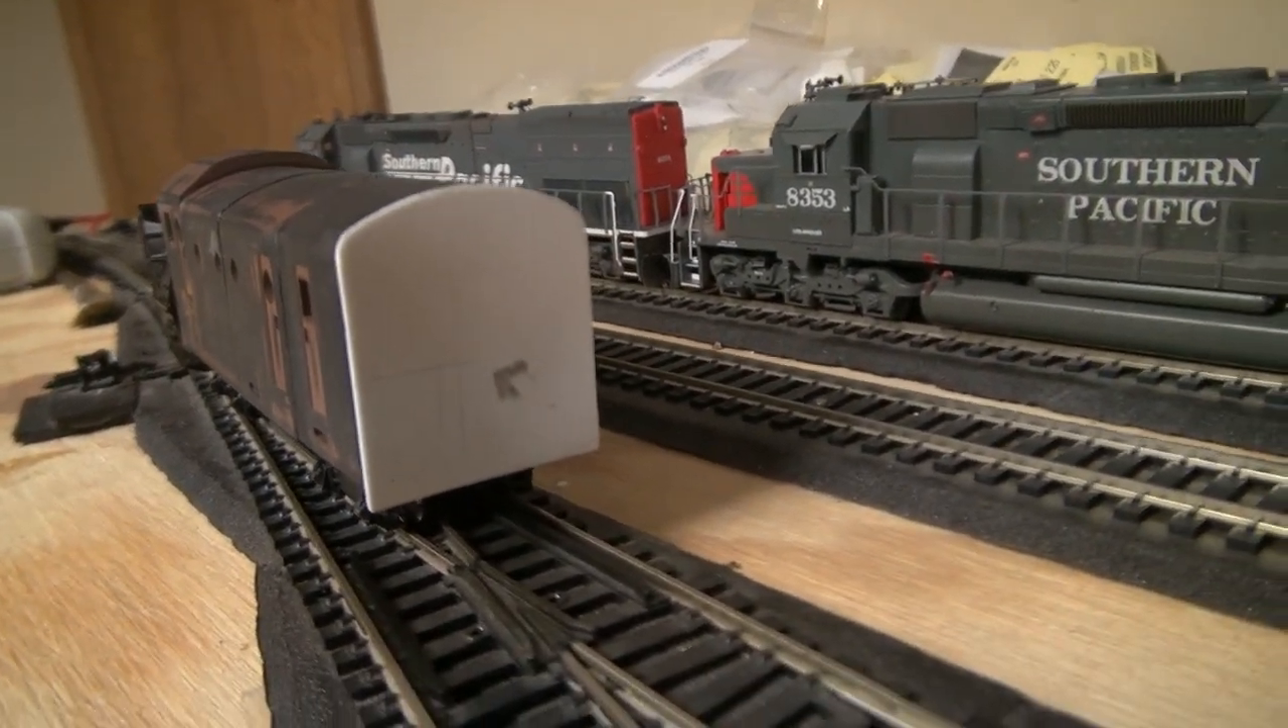The back piece you can see here it's uh... got a piece of styrene that I fit onto the back of it.